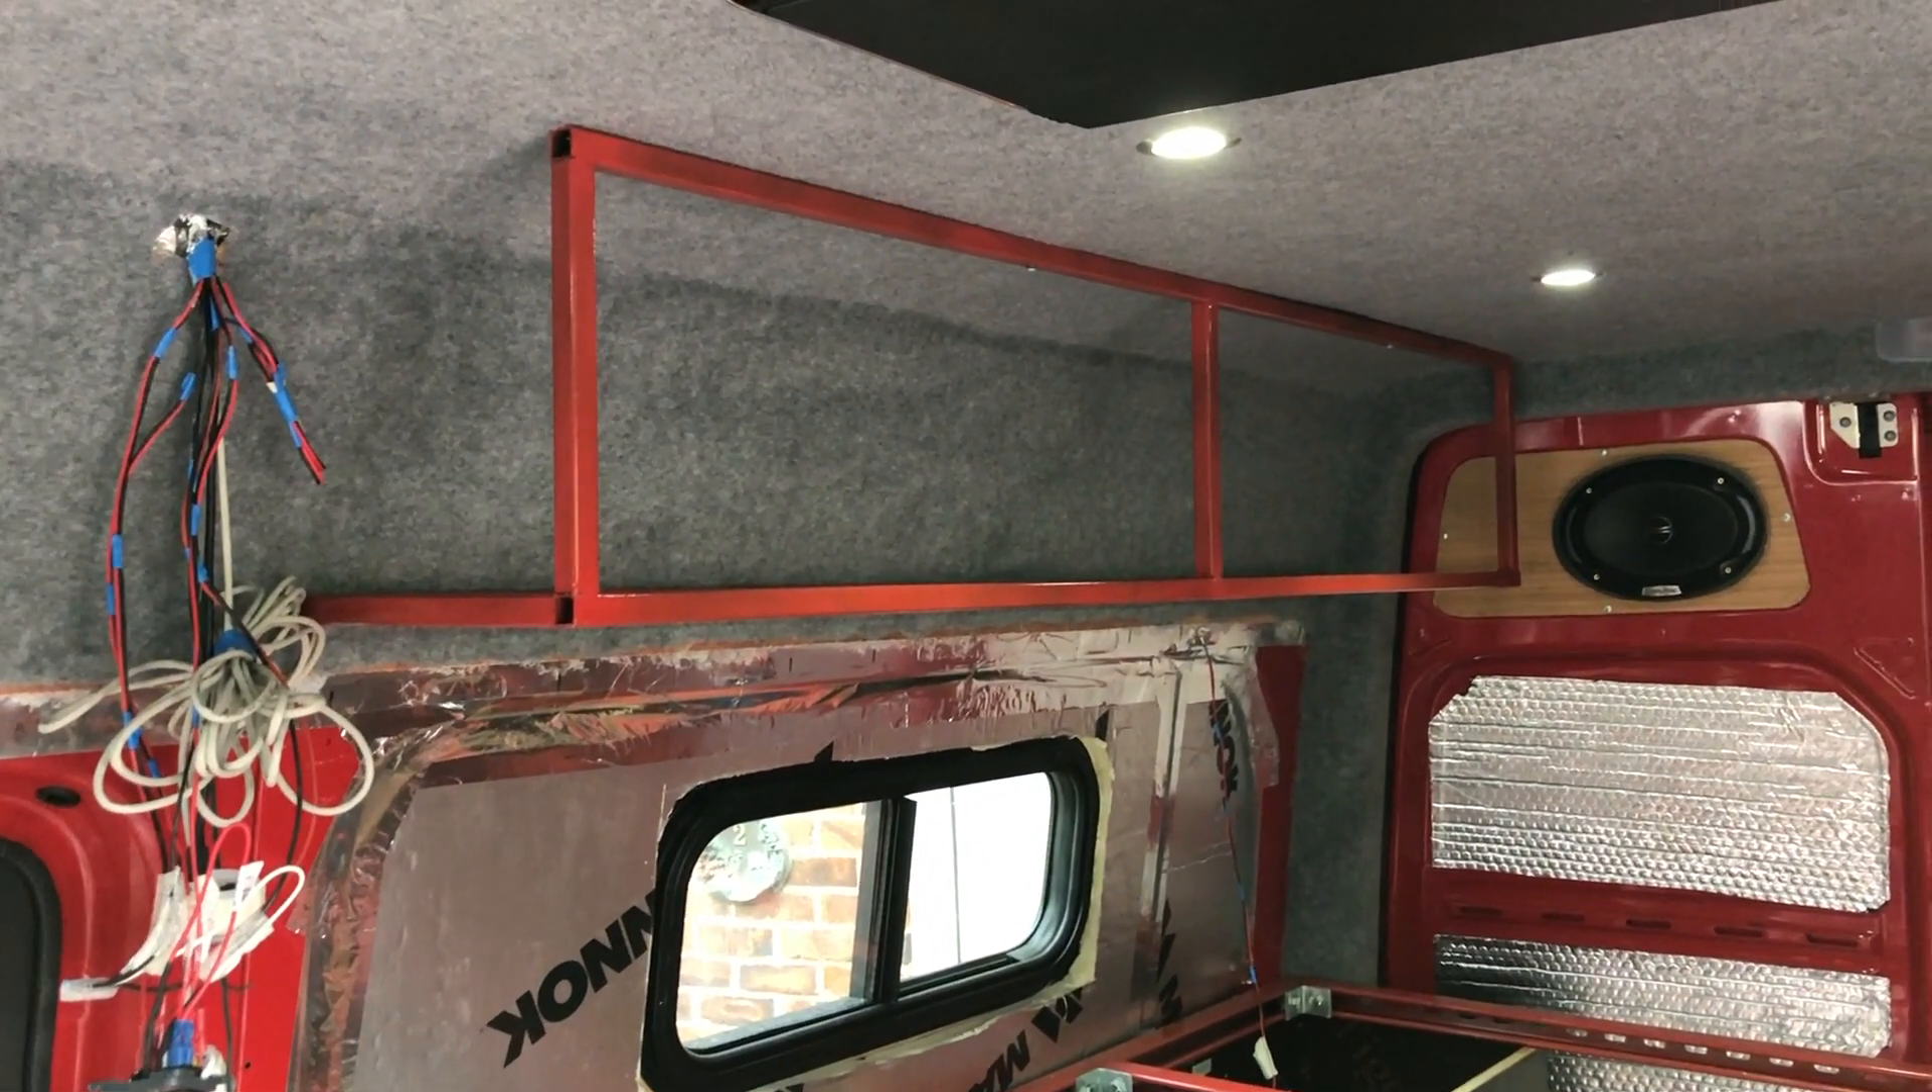All right so now we've got the frame up it's obviously got to be boarded and fabric covered and what have you.